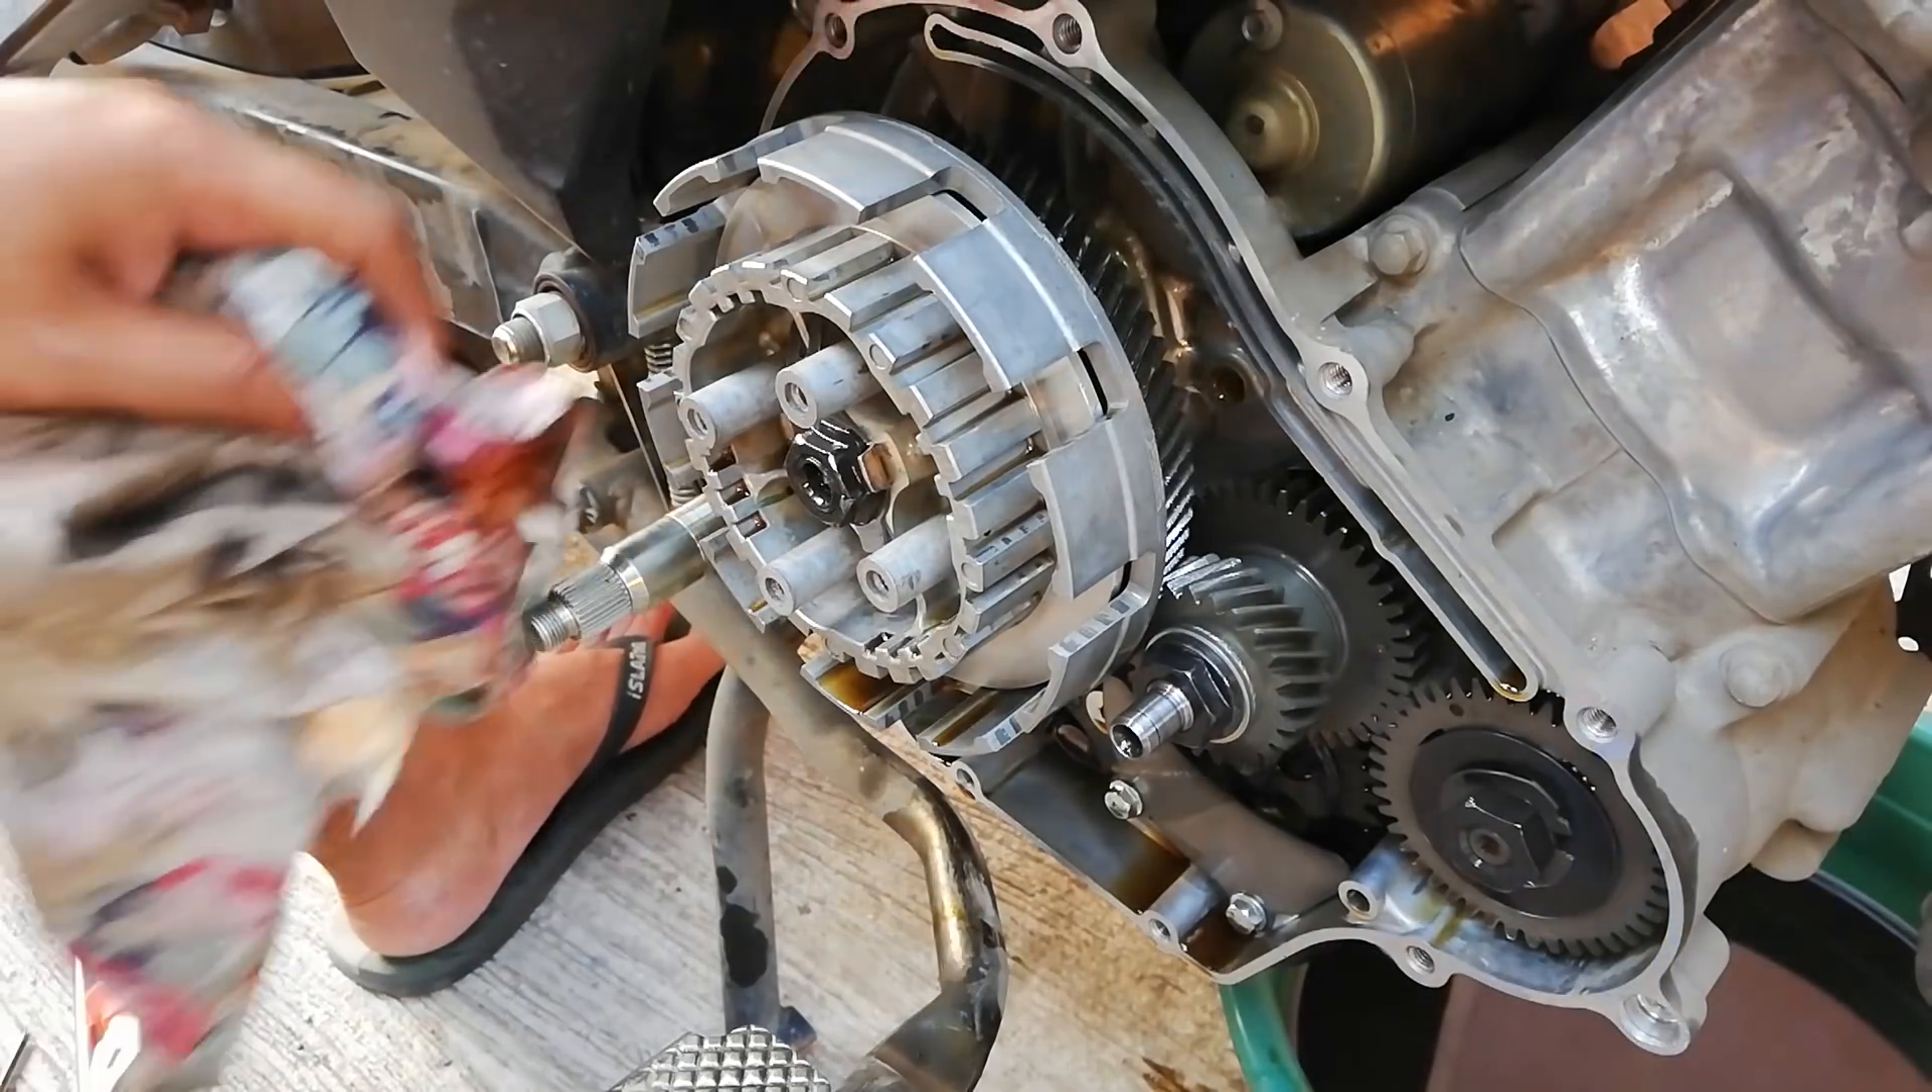Since we have already removed the fiber and friction plates, that exposes our clutch basket and inner hub.